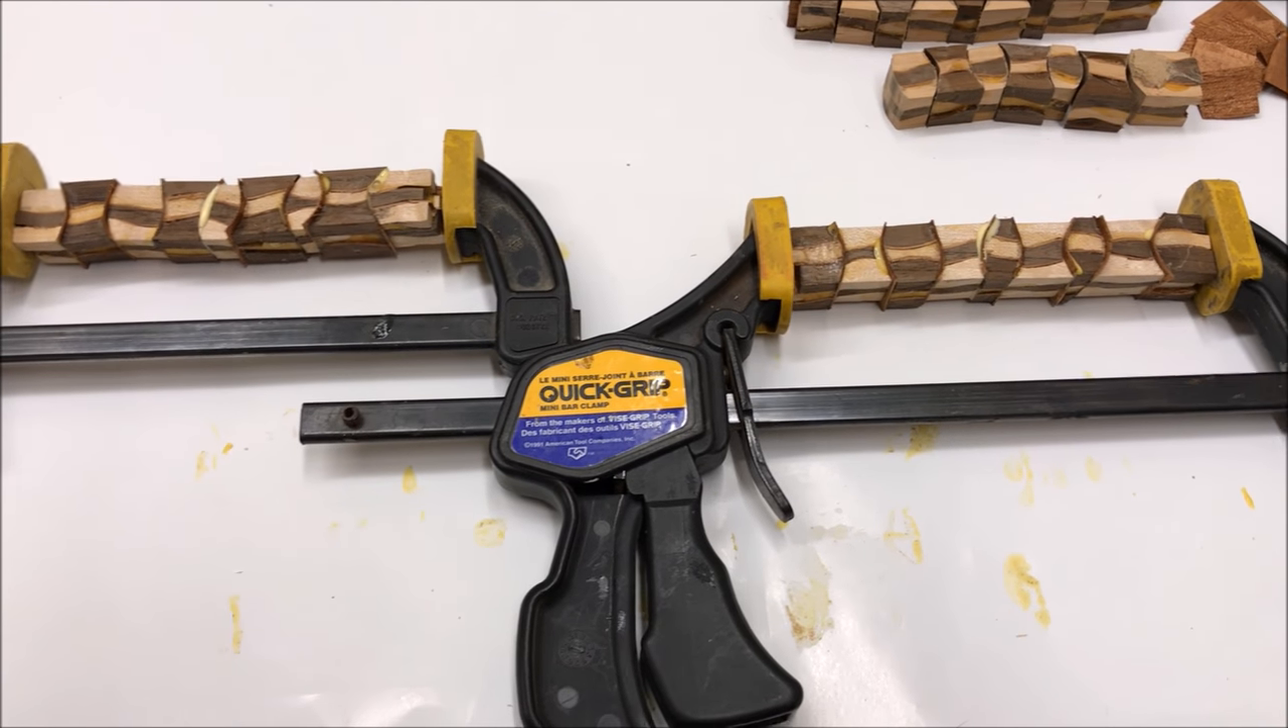I just made the final glue up on my maple and walnut blanks.